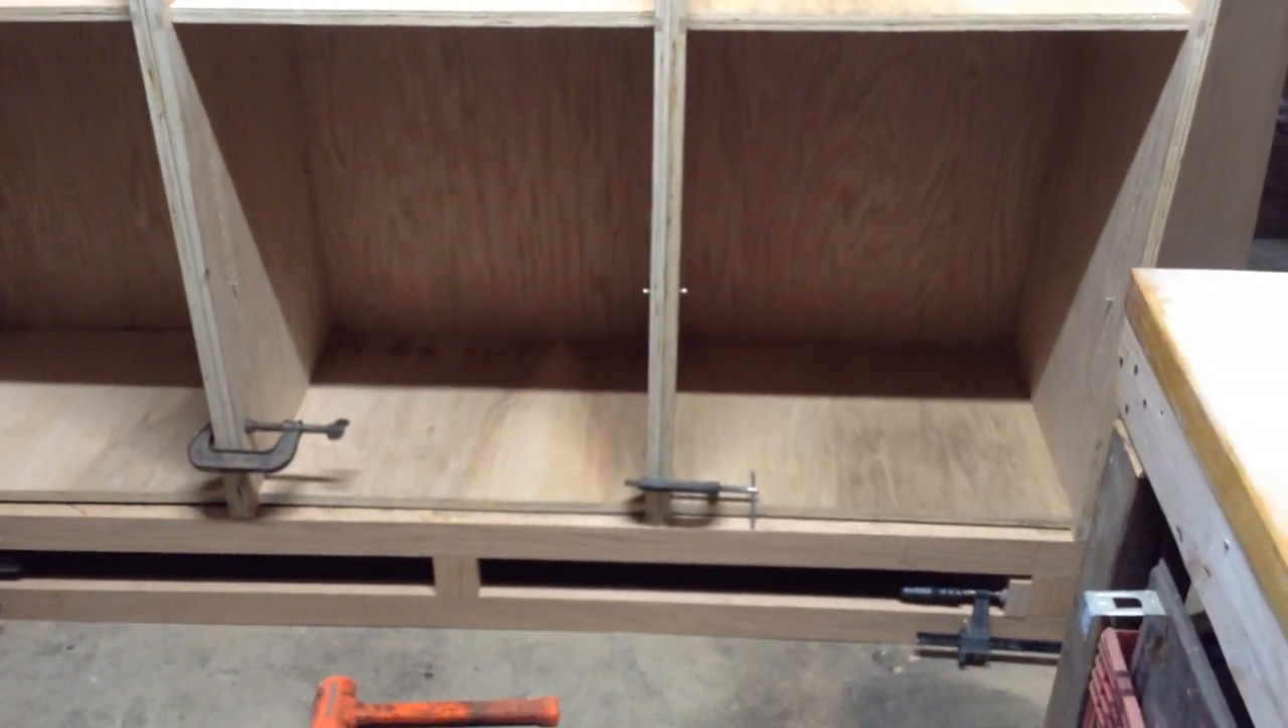I have everything propped in place, clamped together because this plywood was pretty severely bowed.